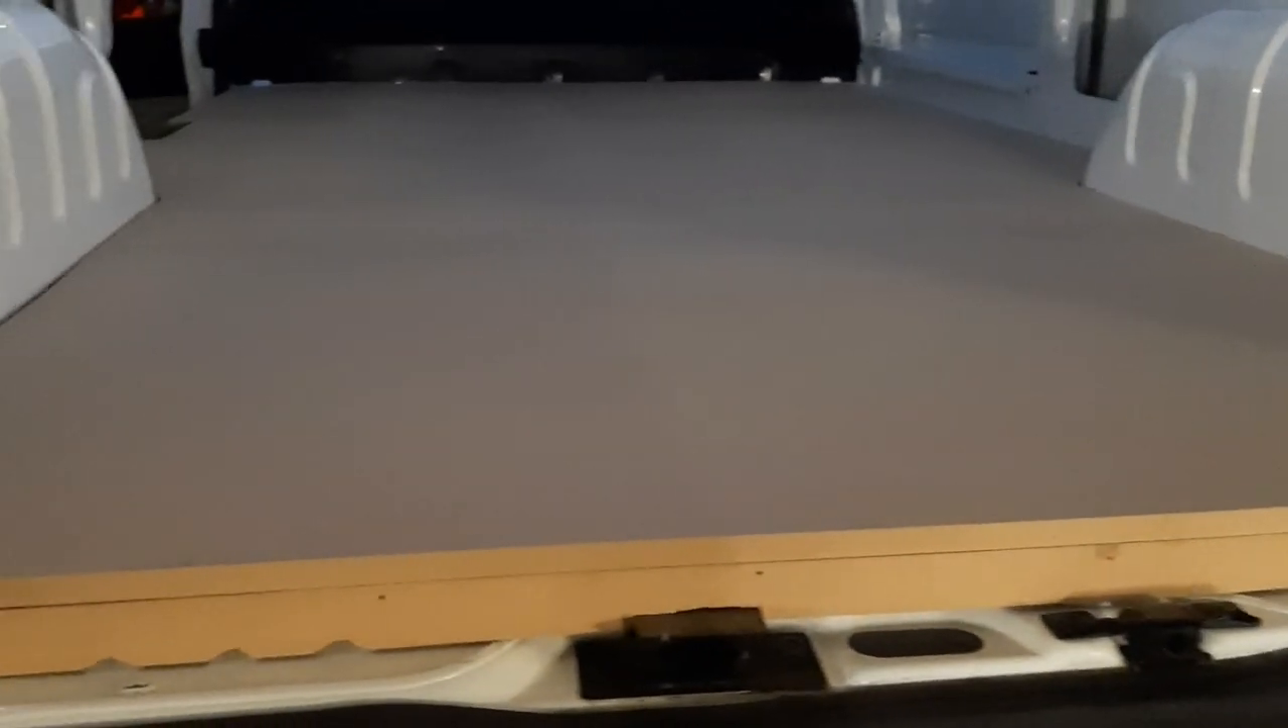Jetzt ist sie drin, die Bodenplatte, wie man sehen kann.